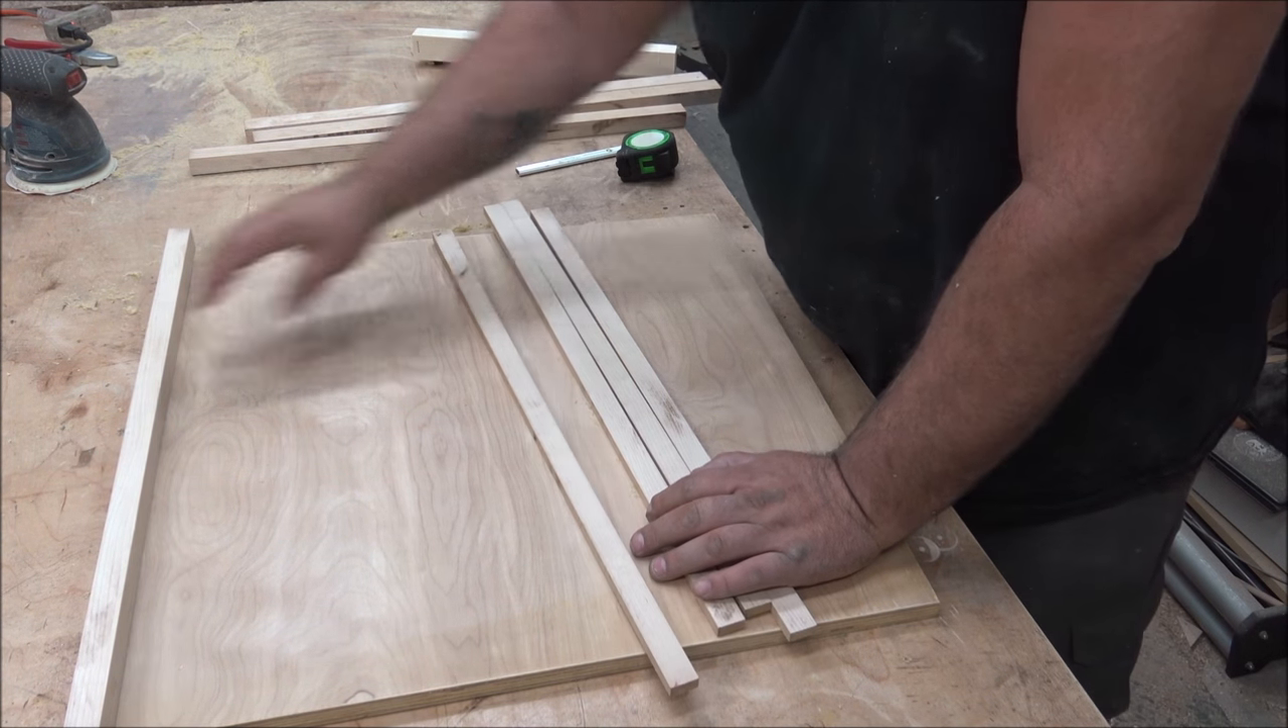What I've got here are some slats that I've cut to 3 8ths. They're a little bit longer than my board.